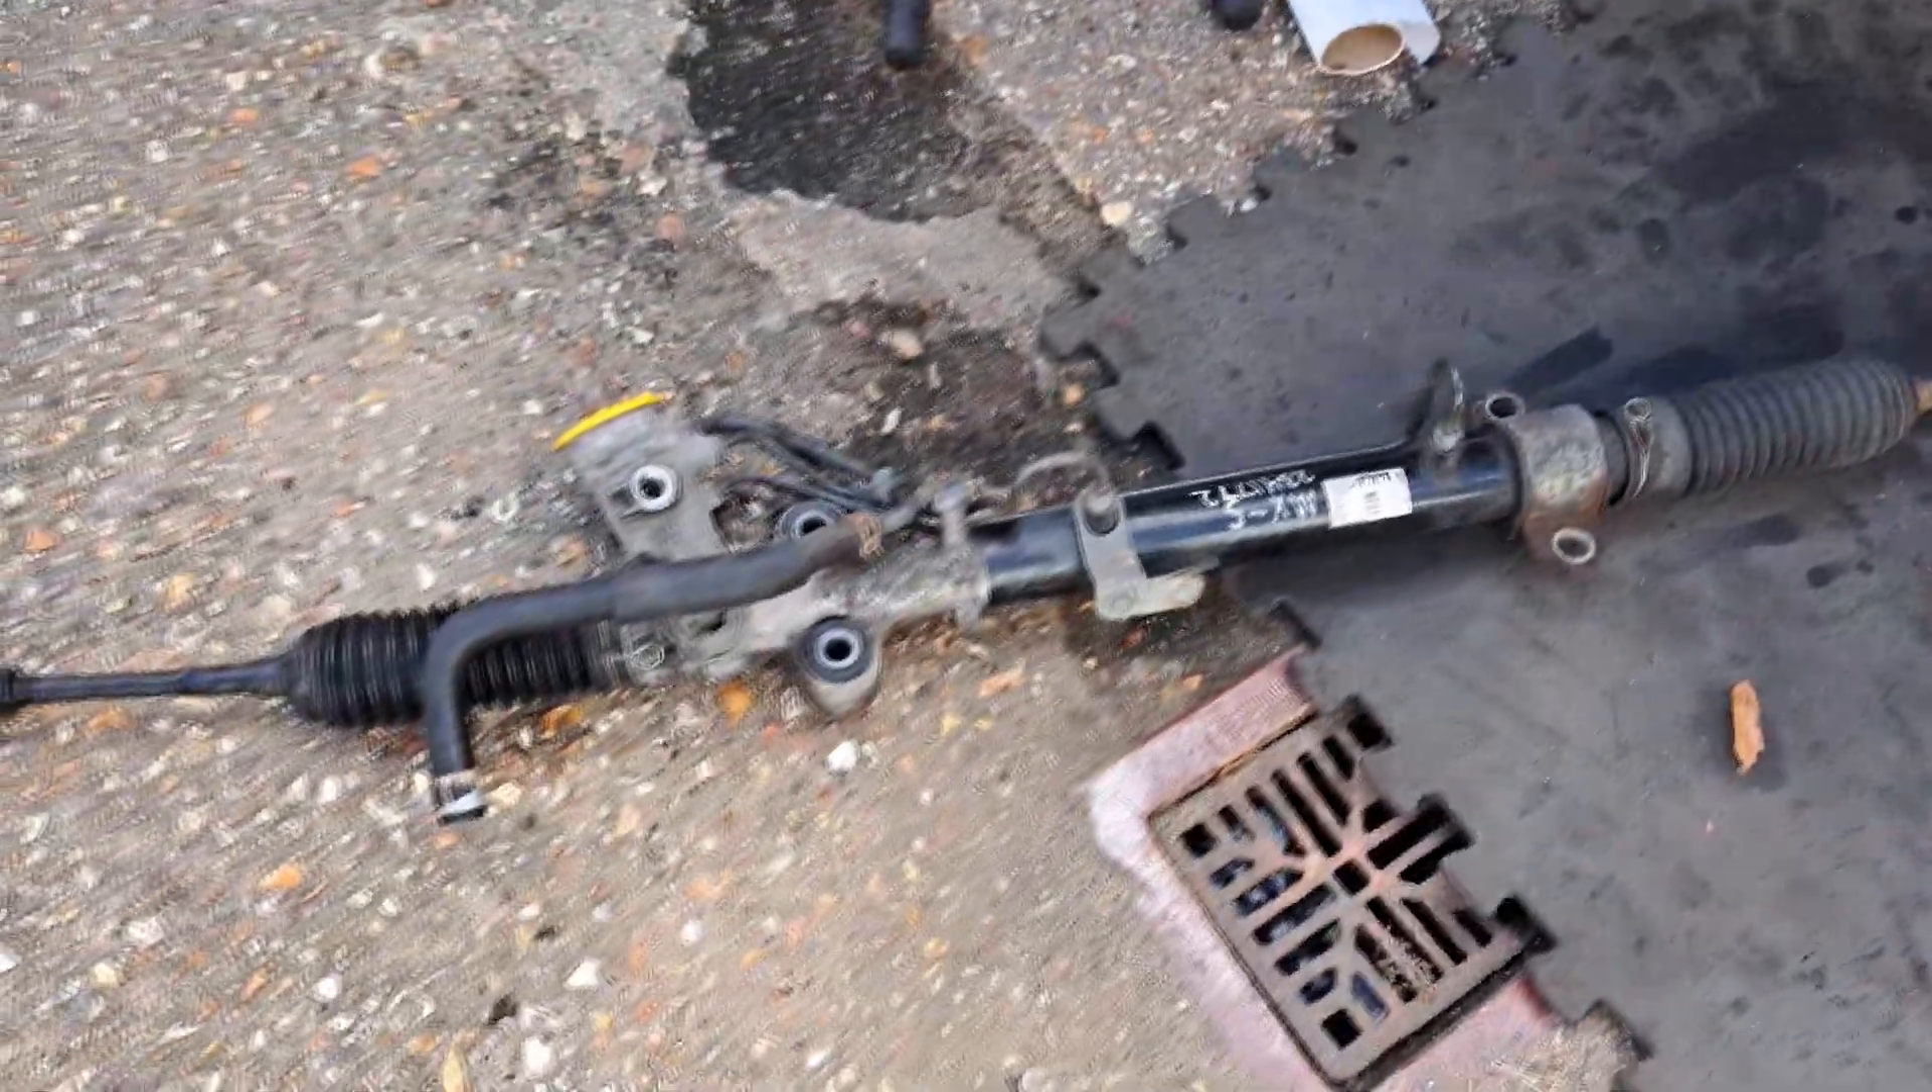So I've got the old rack out.